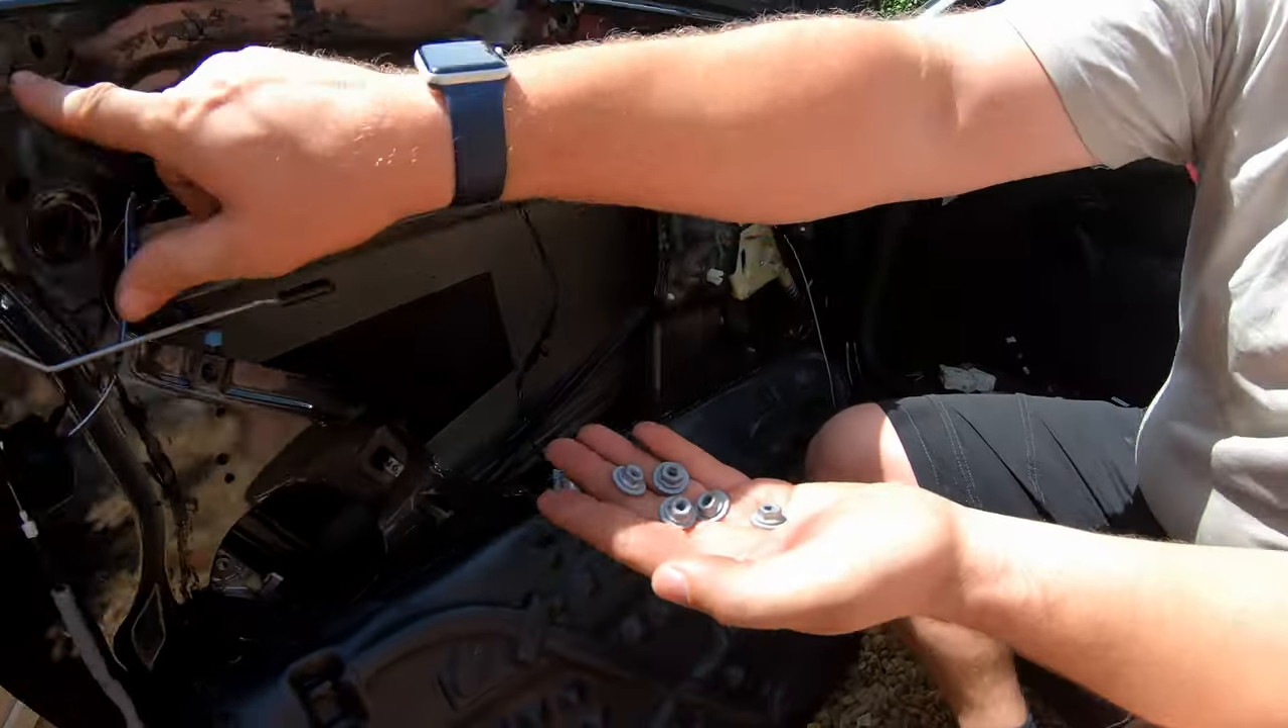There's the five nuts removed. One, two, three, and then the two underneath.